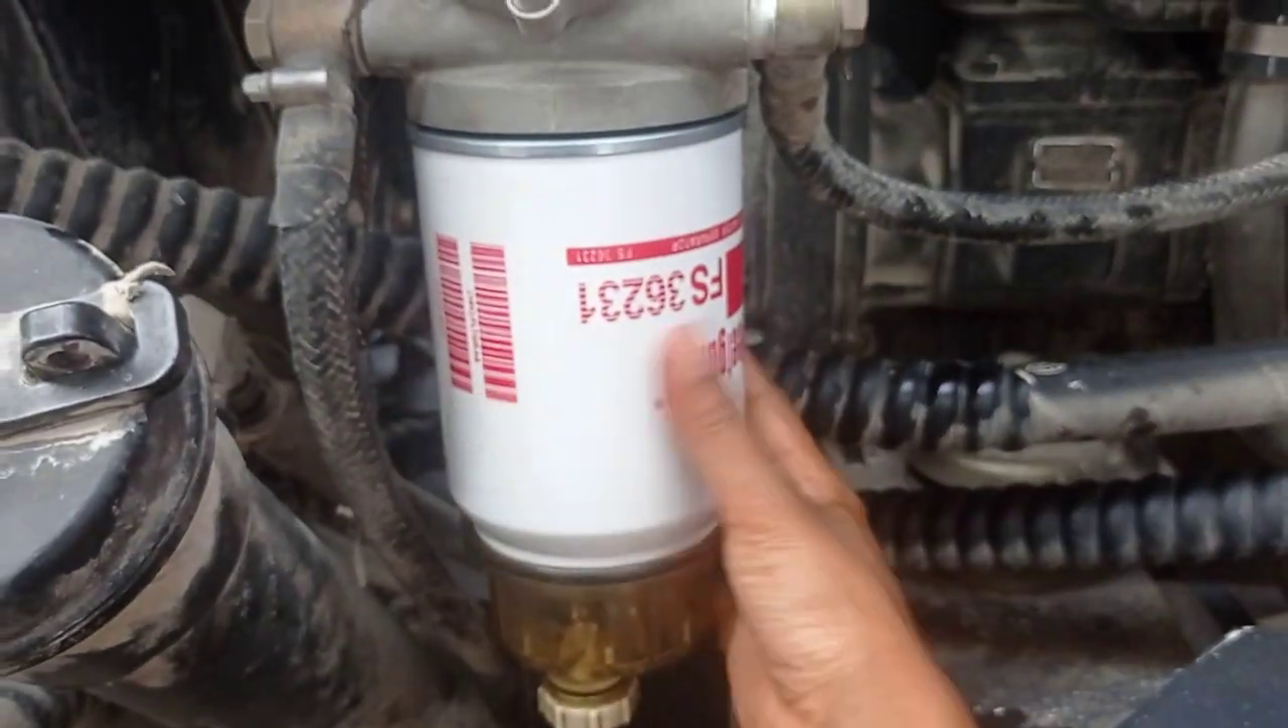Oke Kita sudah Terpasang Filter solar Yang barunya Water separator Filternya.